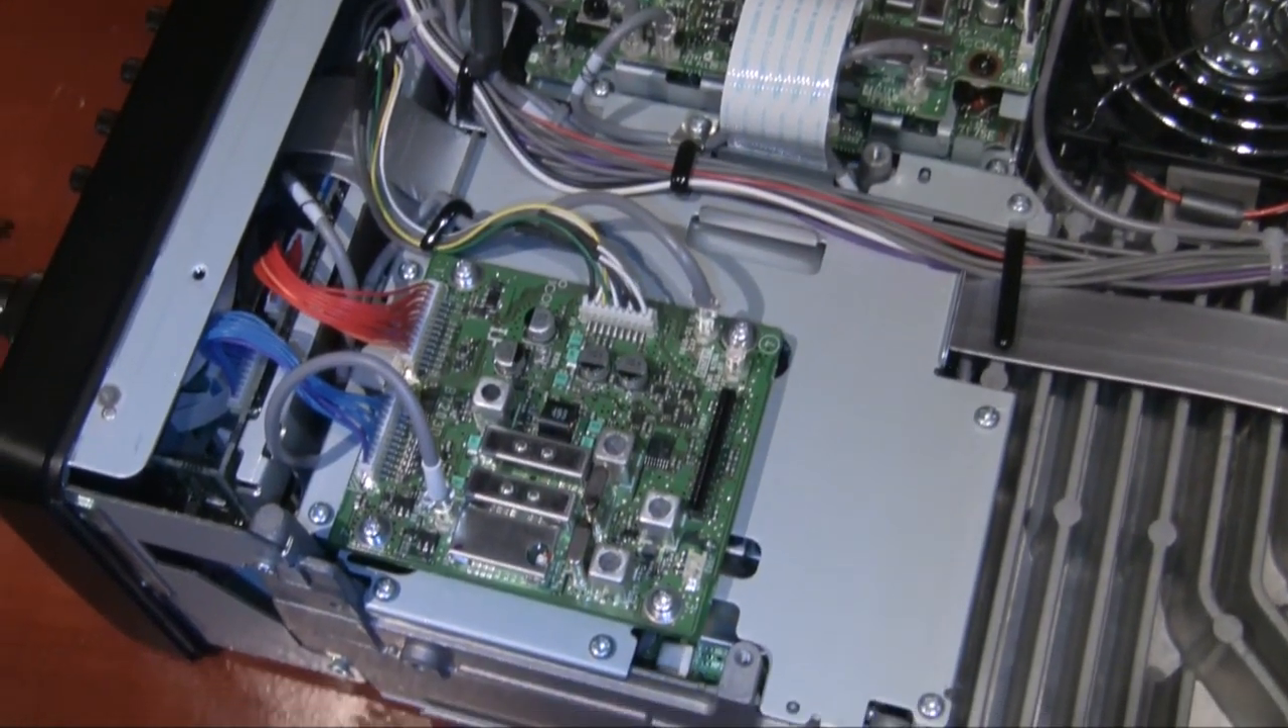So, that's the IF board with all the control cables and the IF cables or signal cables all connected in.